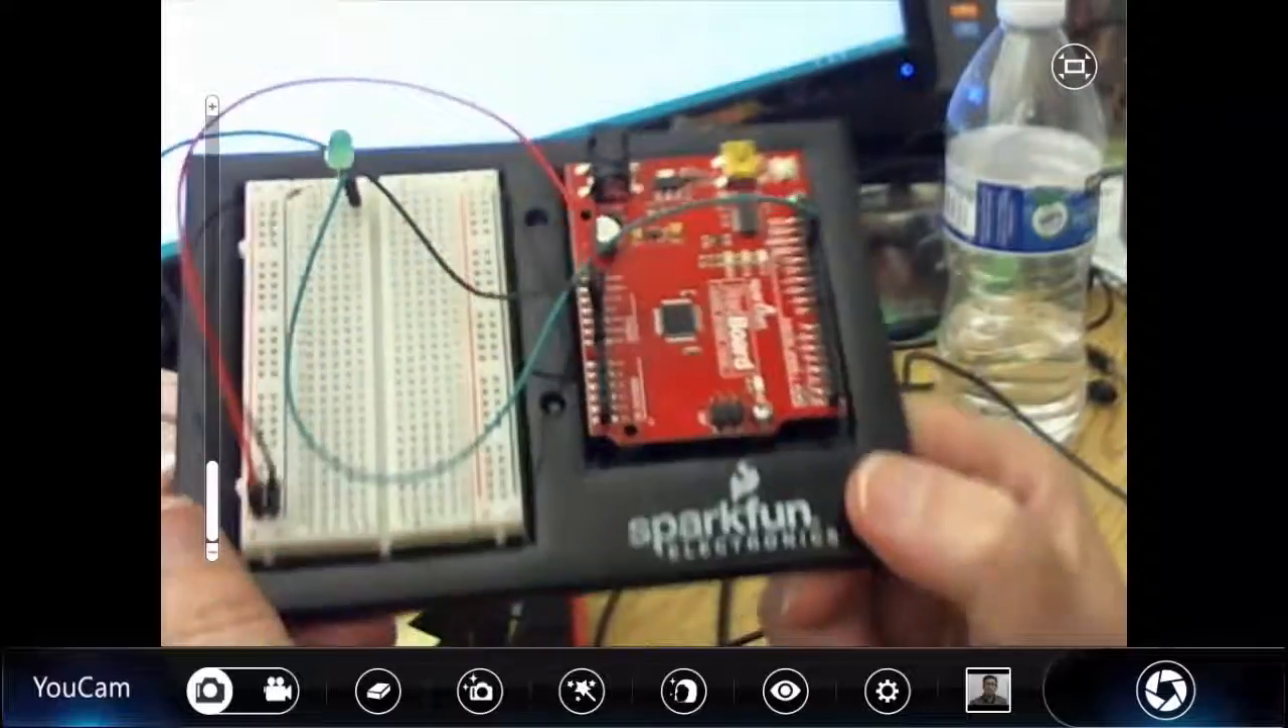So I have my SparkFun kit, and I've already done some wiring.